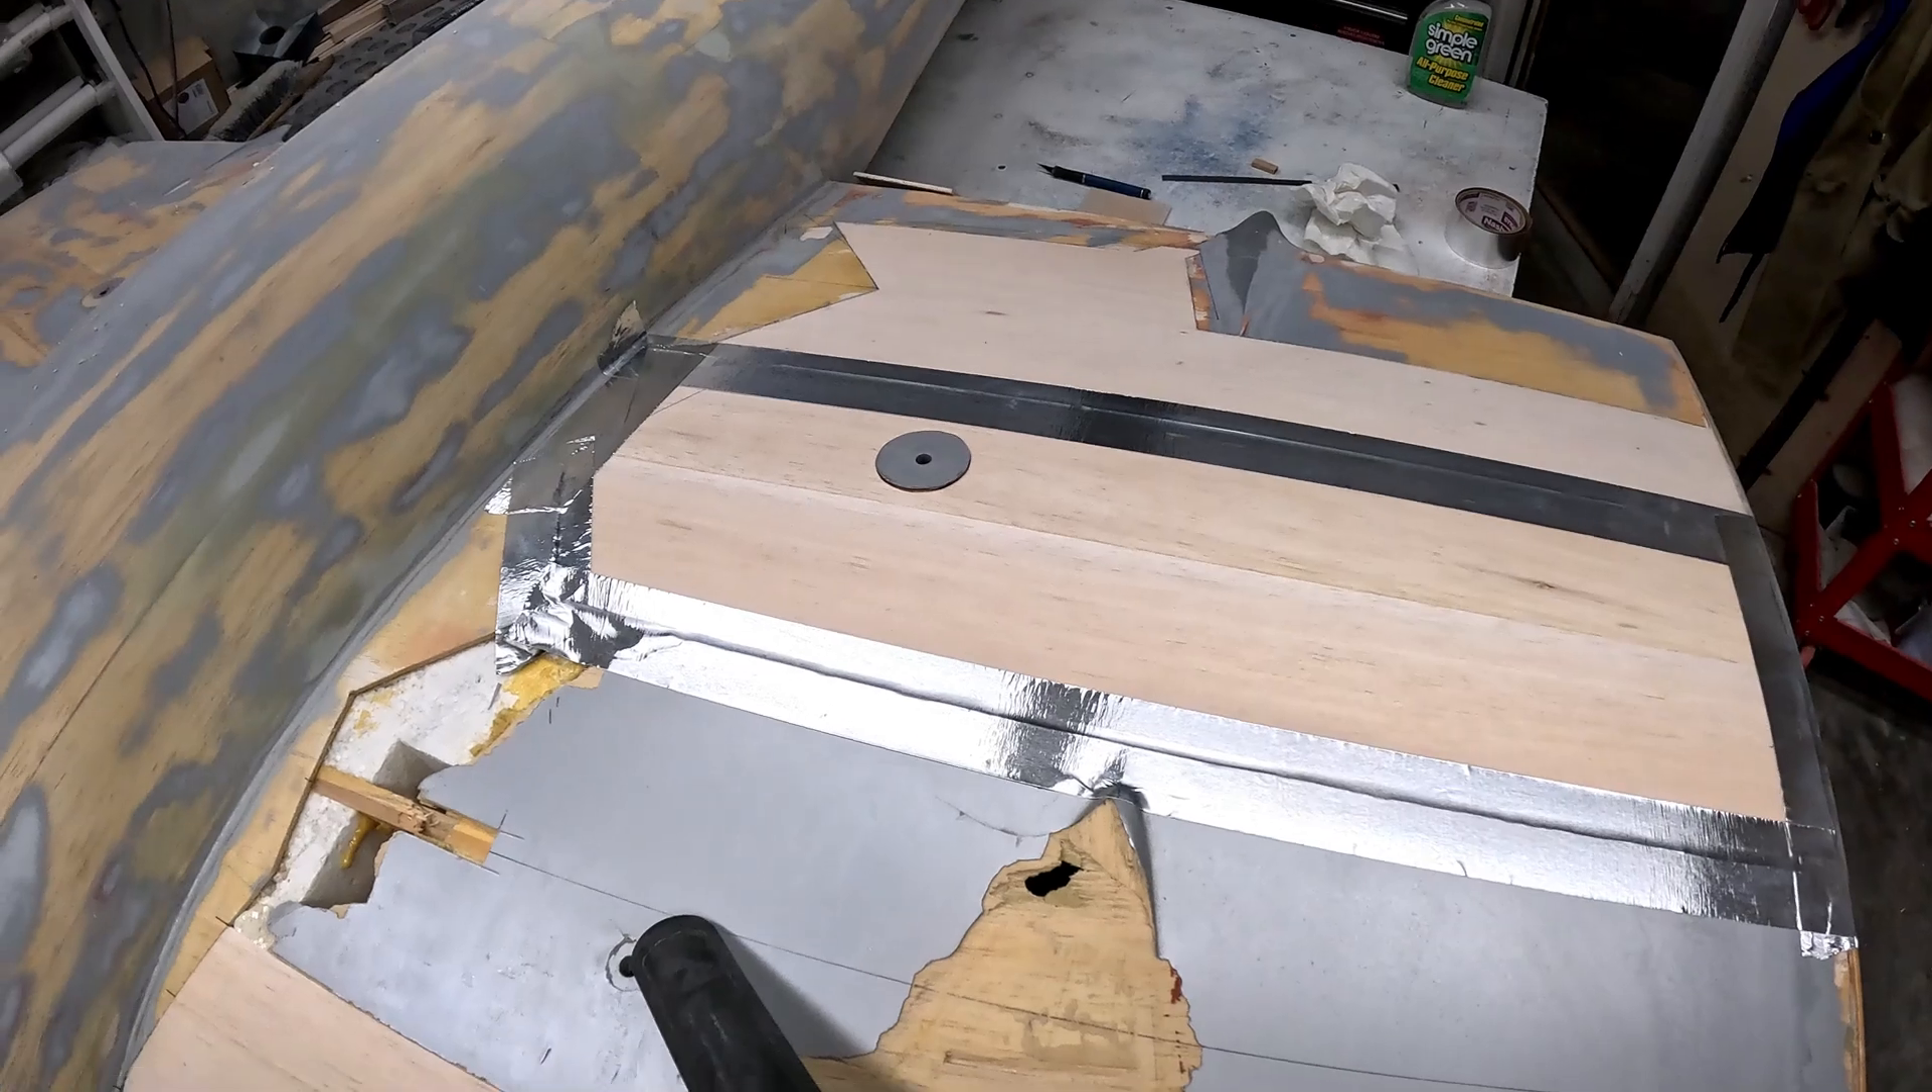I i all right folks there we have another replacement skin applied to the b29 wing.